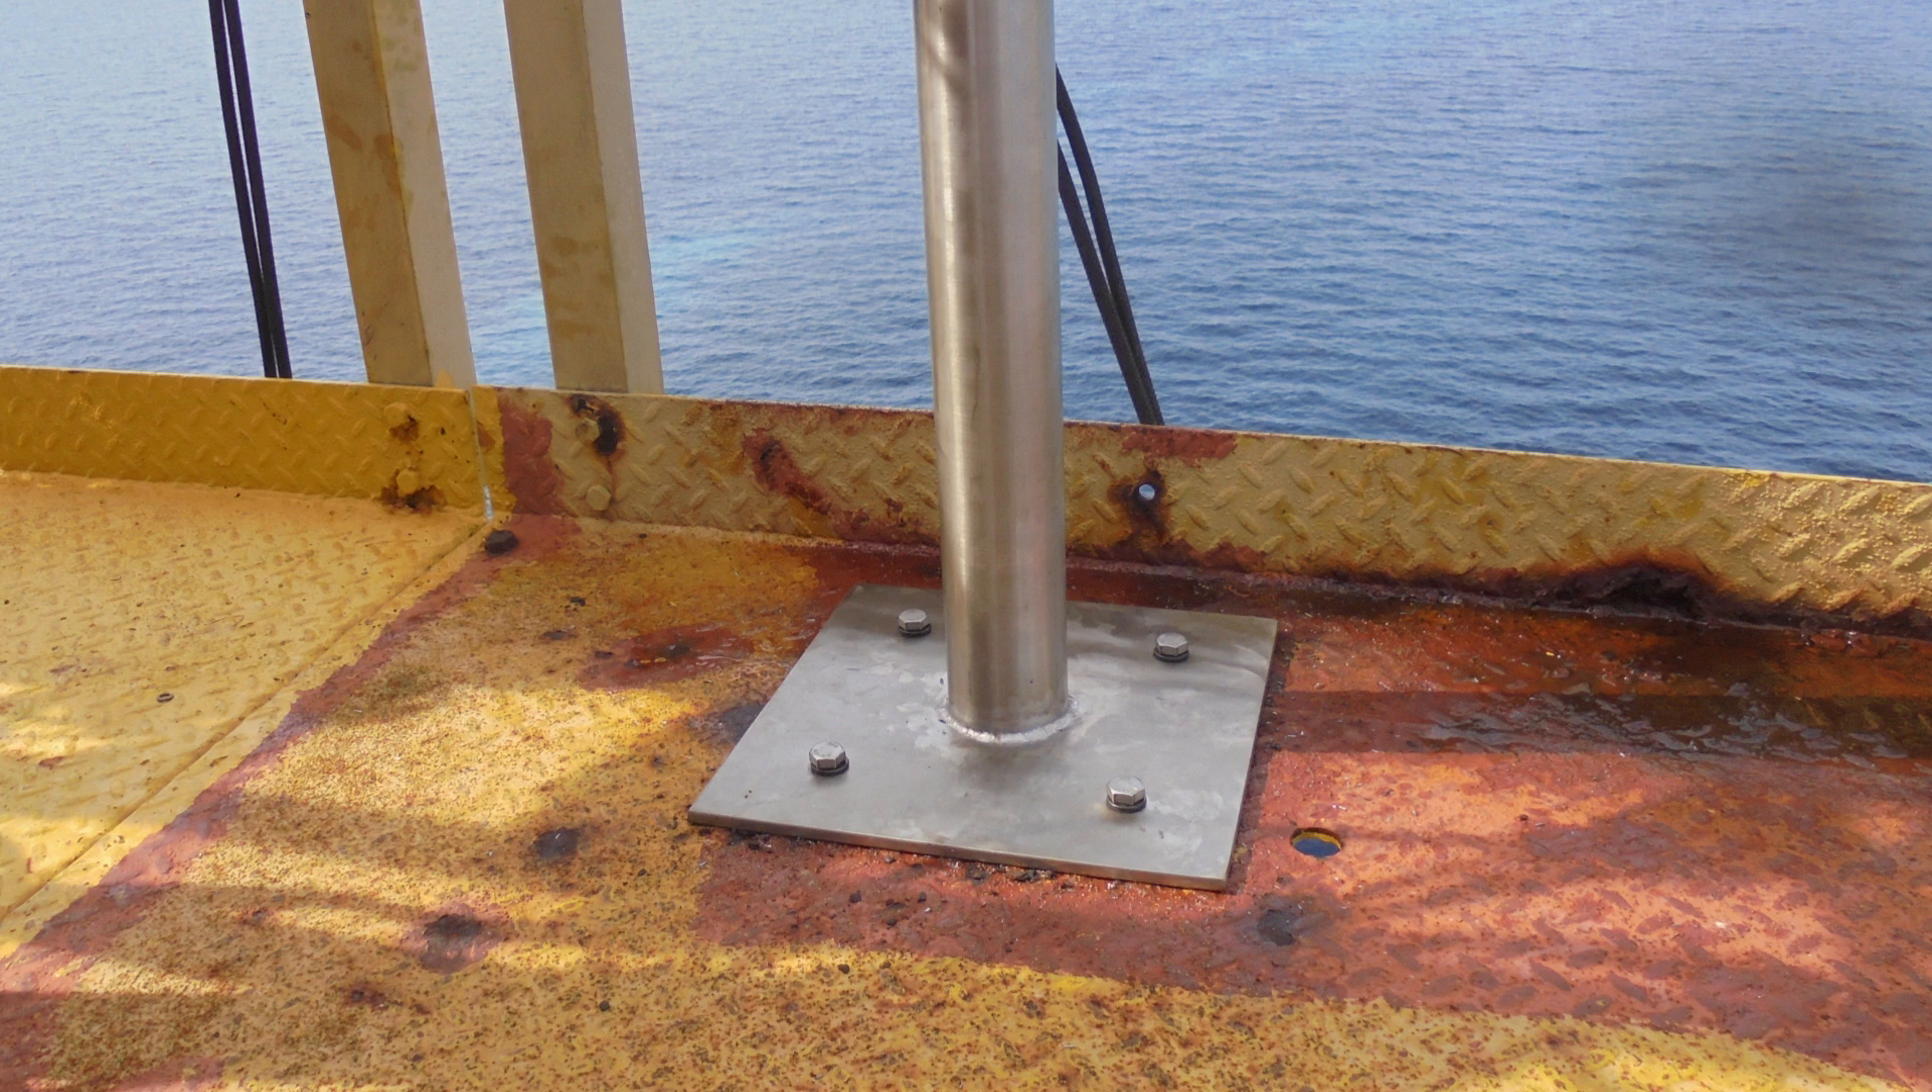And just like that, we are done with the base plate installation.